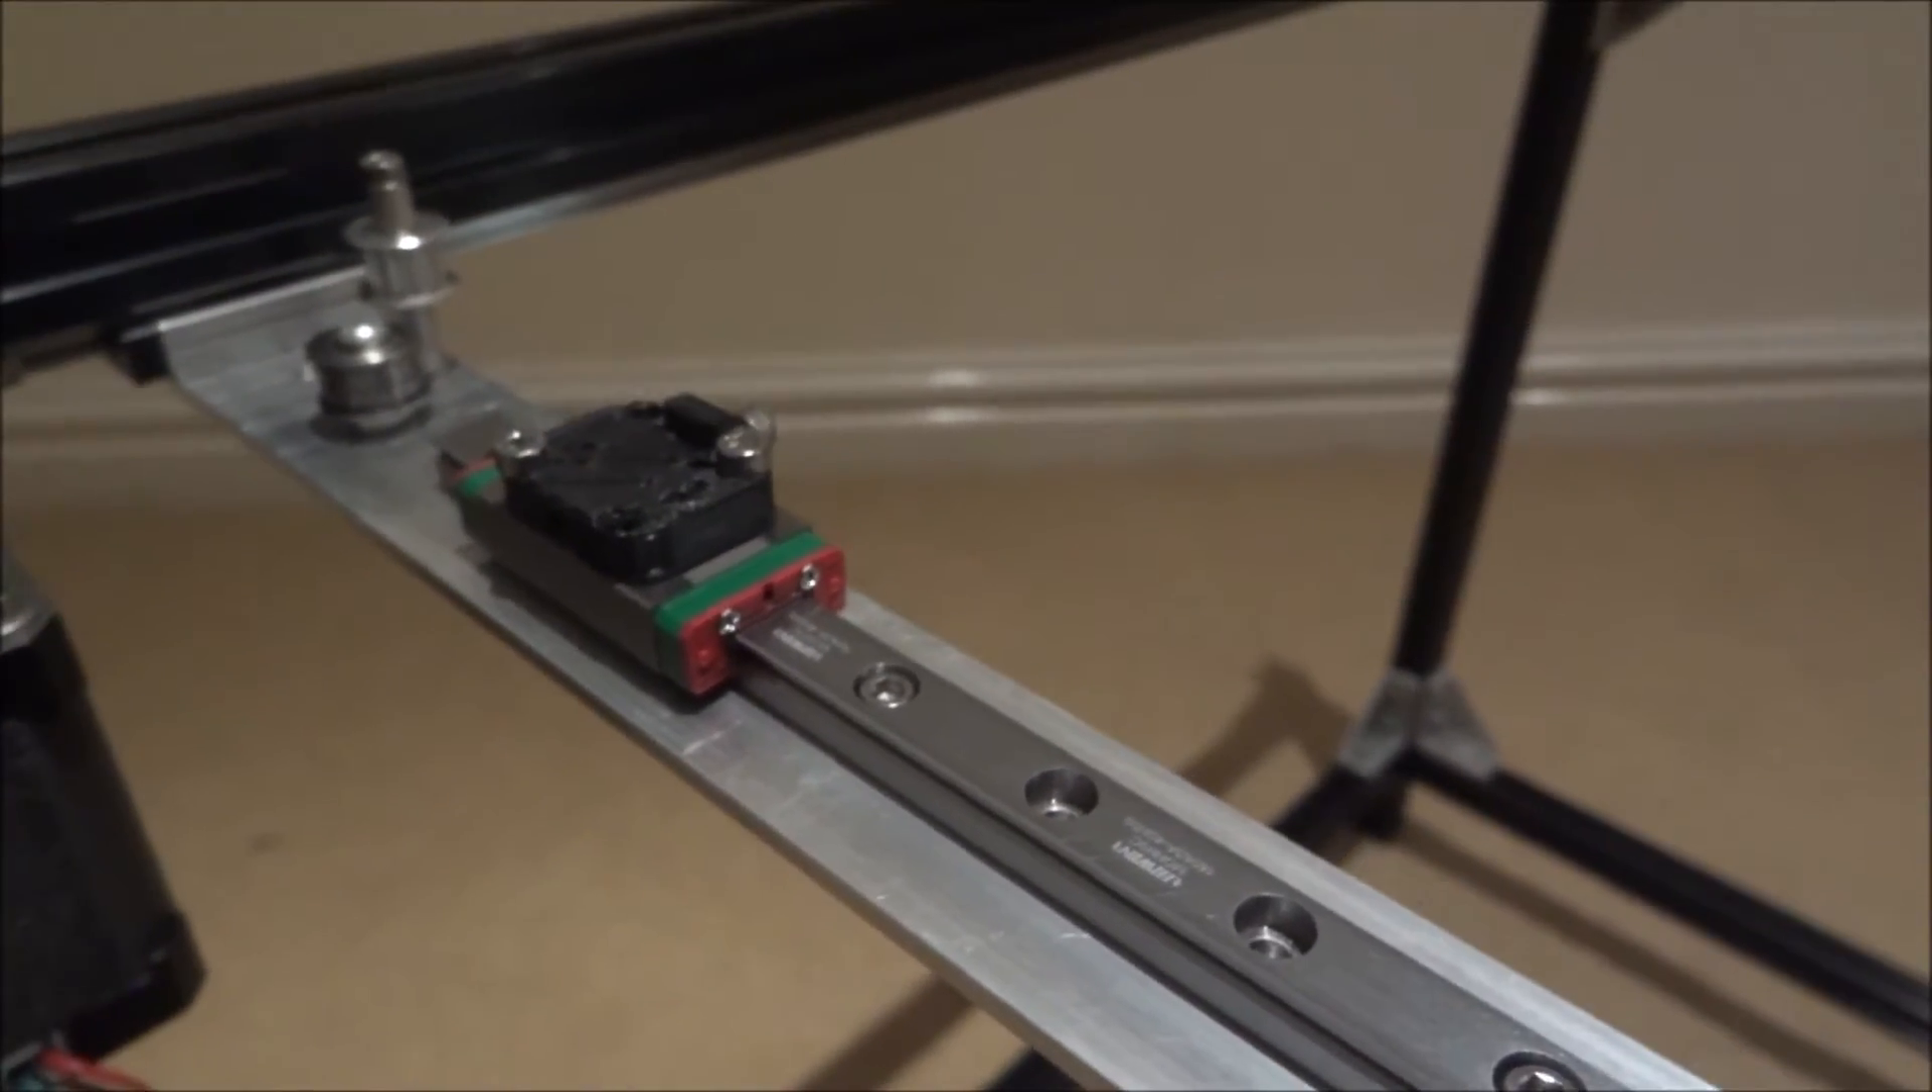Here you can see my X carriage on top of the X gantry.